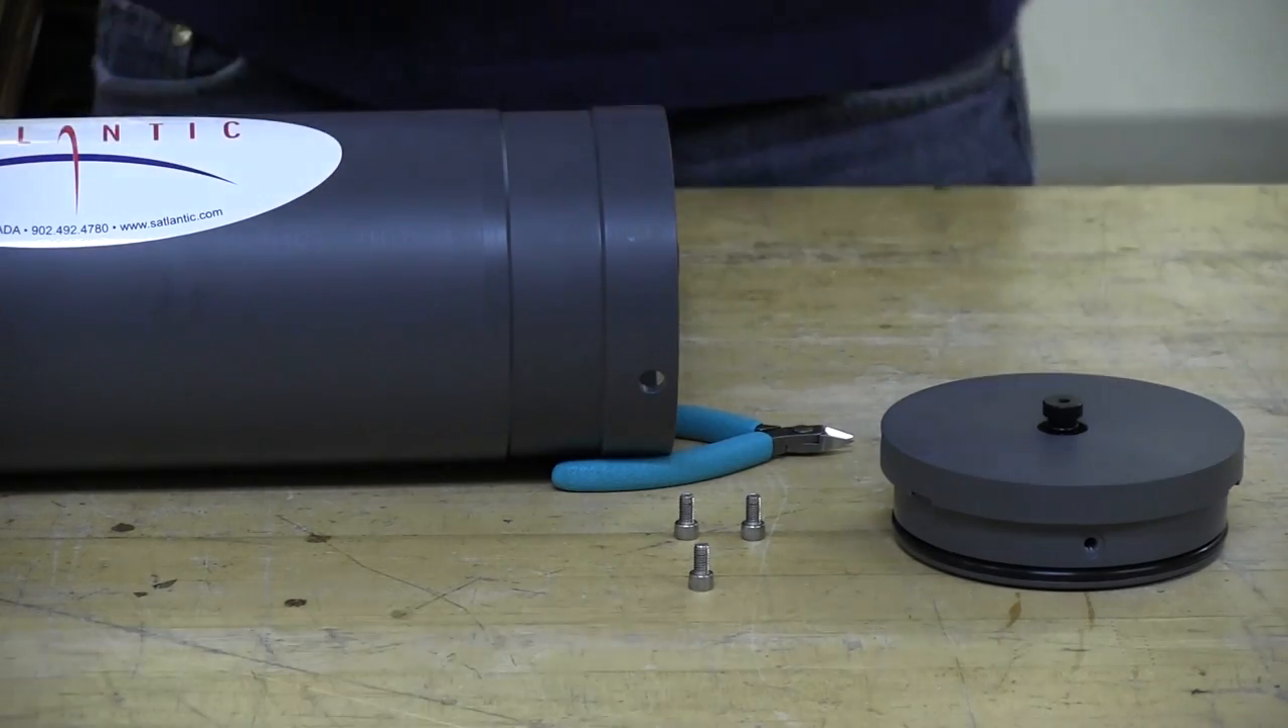And we've just removed the end cap.